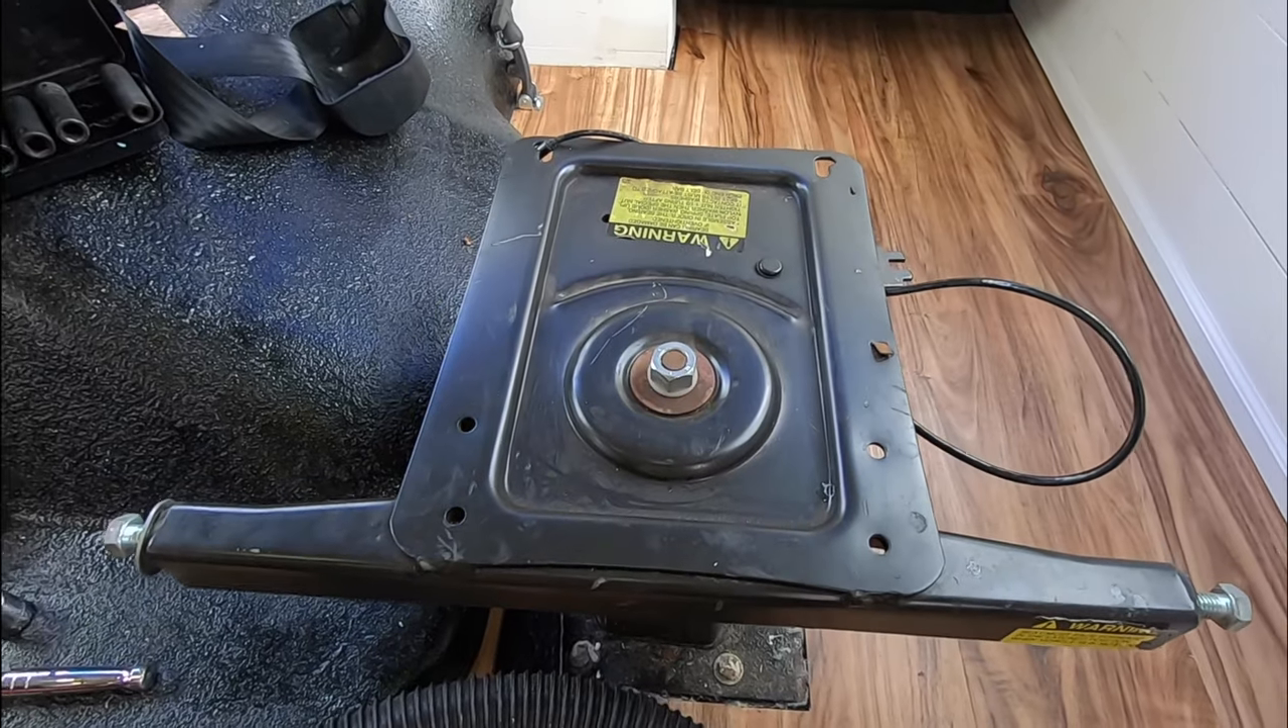So I've removed the passenger seat and that's what the base looks like.